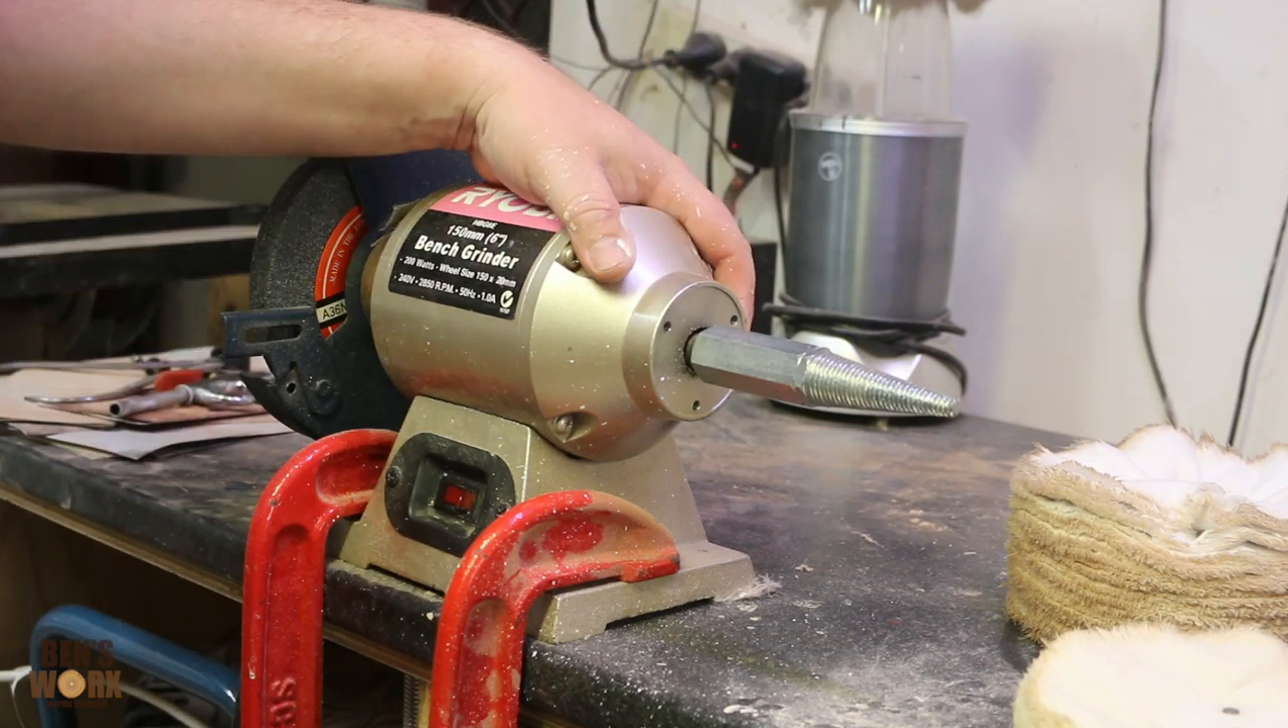Now I've just added a tapered spindle to one end.